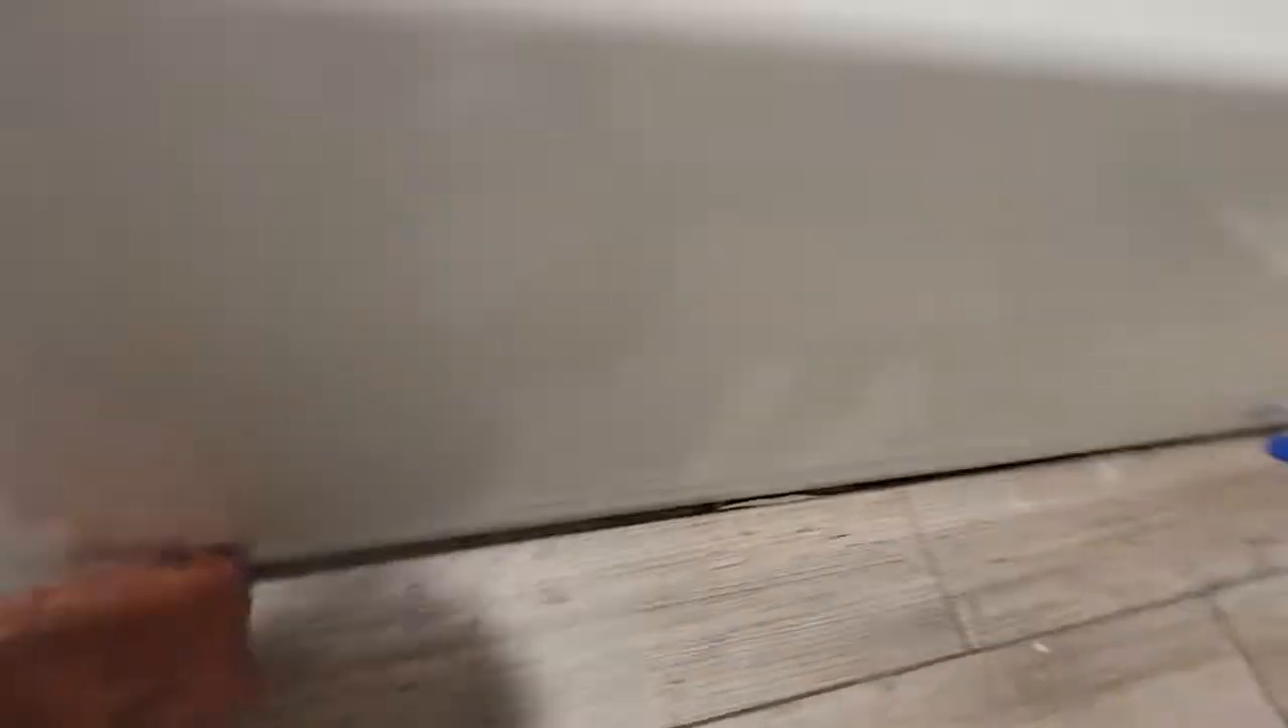And then shower. I need to finish this out. I've got a little gap here.